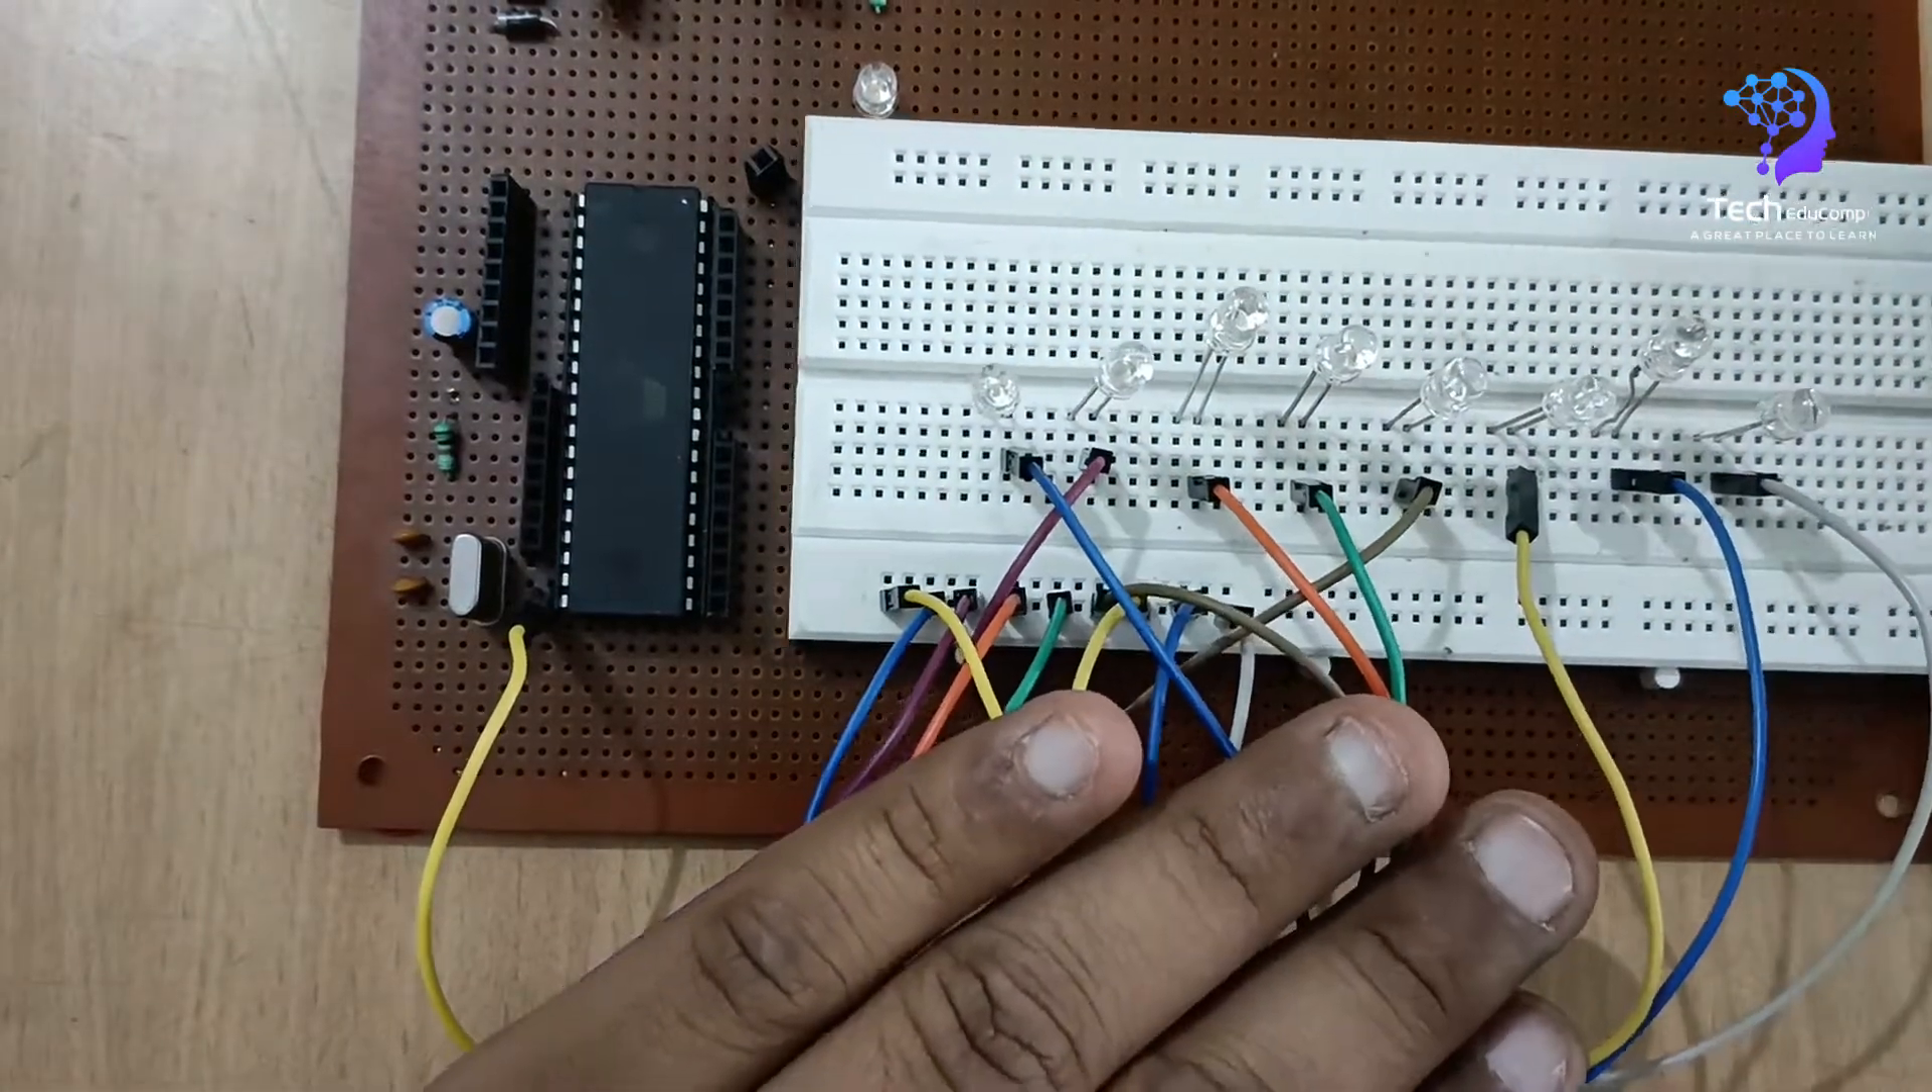This is LED number 8. So we have connected the LEDs, now it's 8 LEDs.